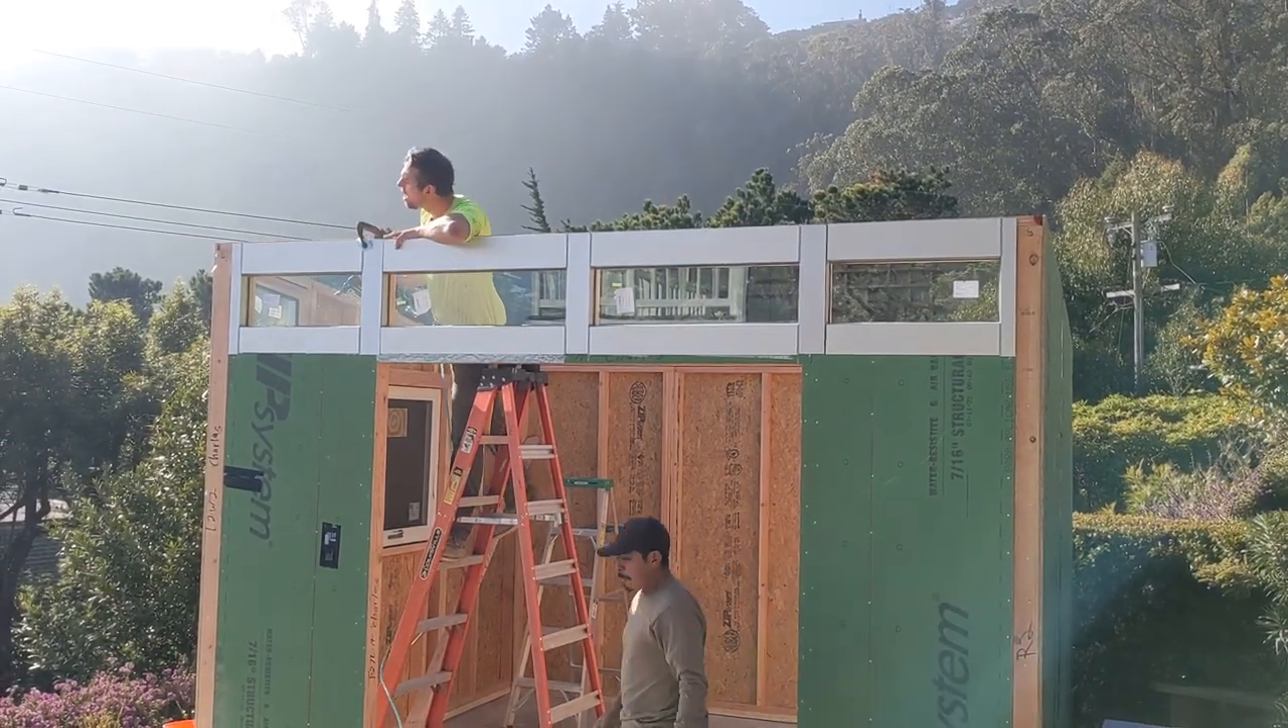Delivery was at 9. And we already have our outer shell up.